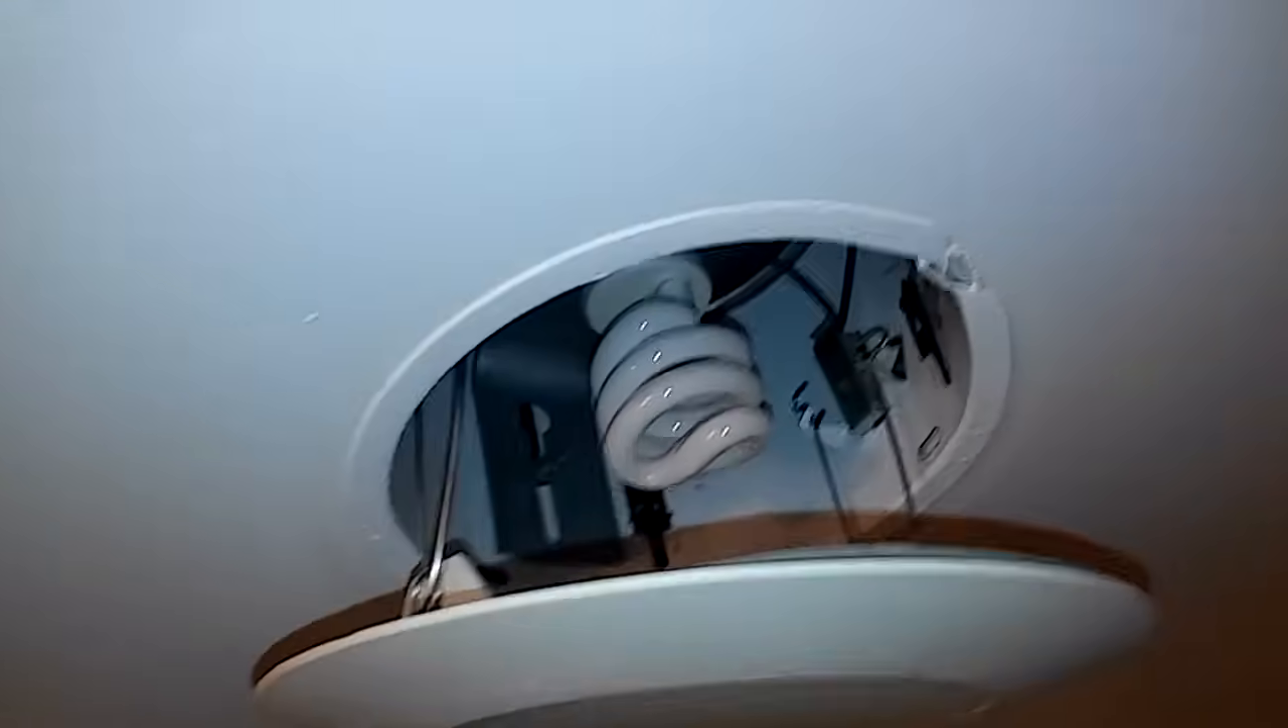So now the bulb is in.